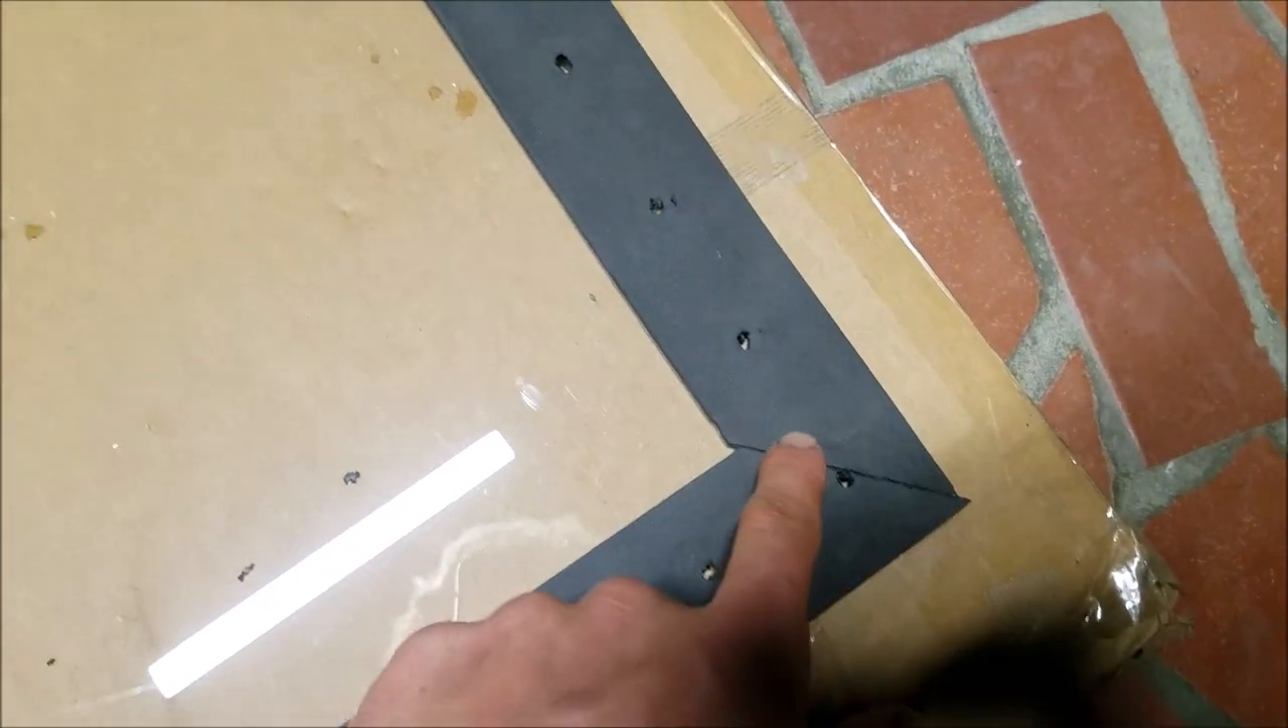So now the window is ready to go. We got all these holes drilled, the gasket on.